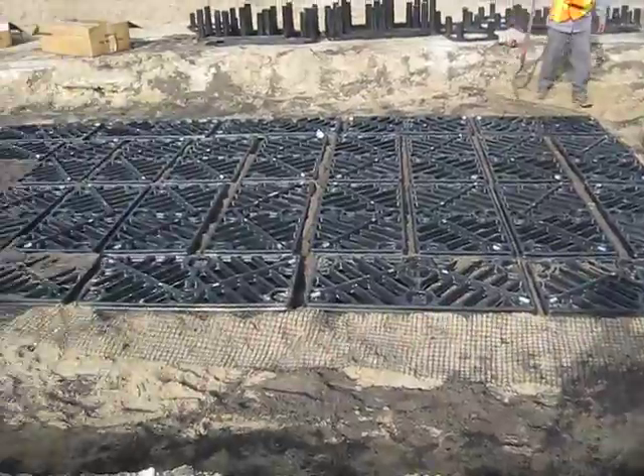We're installing silva cells, this is our second day, and we have a nearly completed tree pit here with silva cells in the ground.